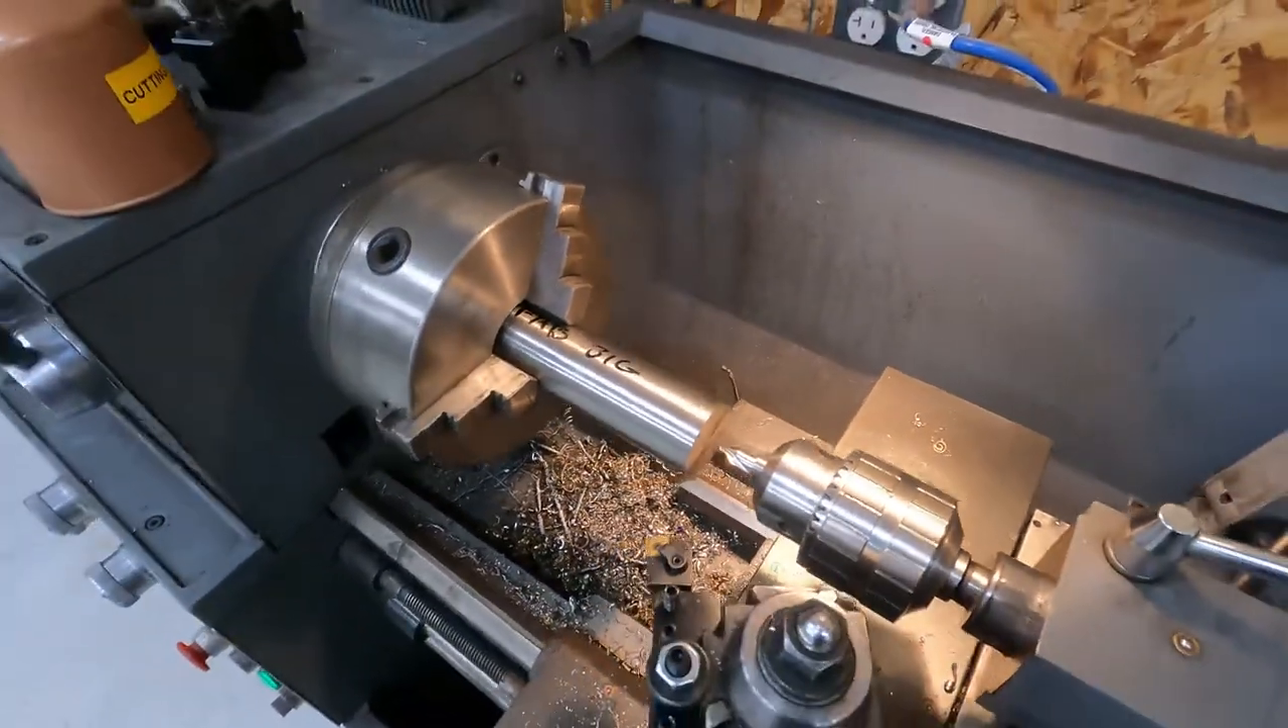Now we've got the center drill put in our drill chuck.